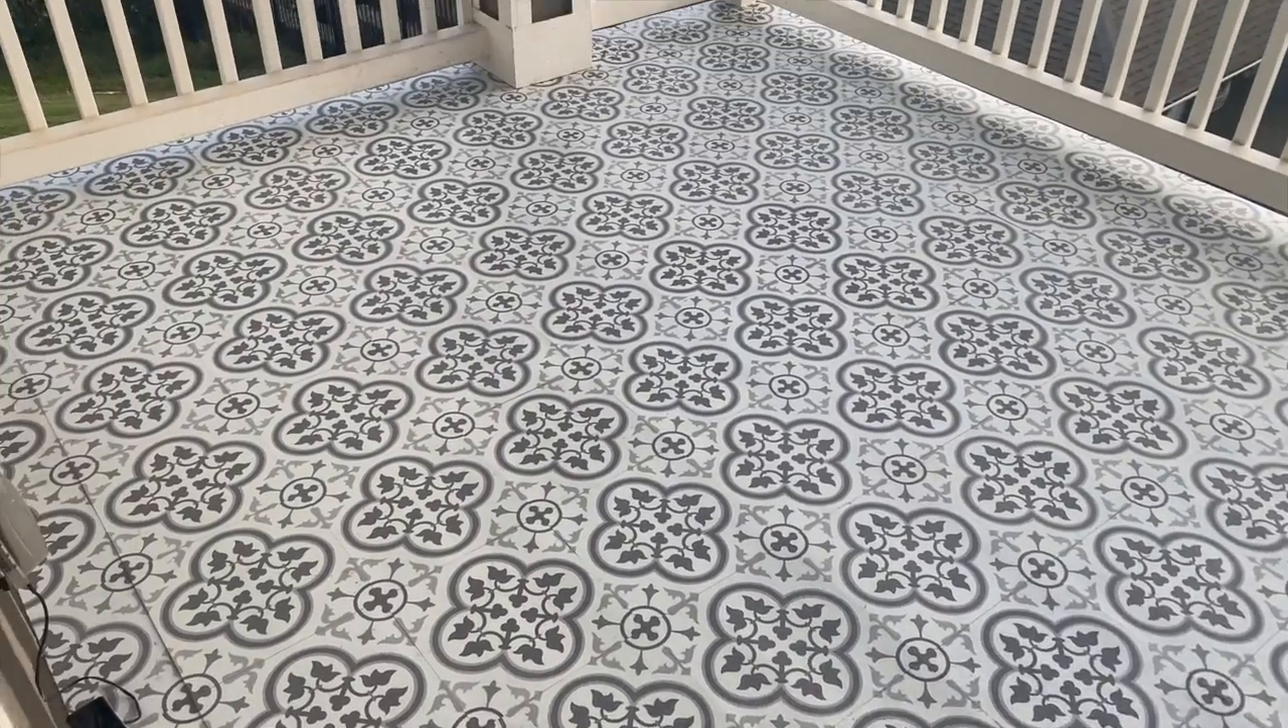We are also all done with the flooring.